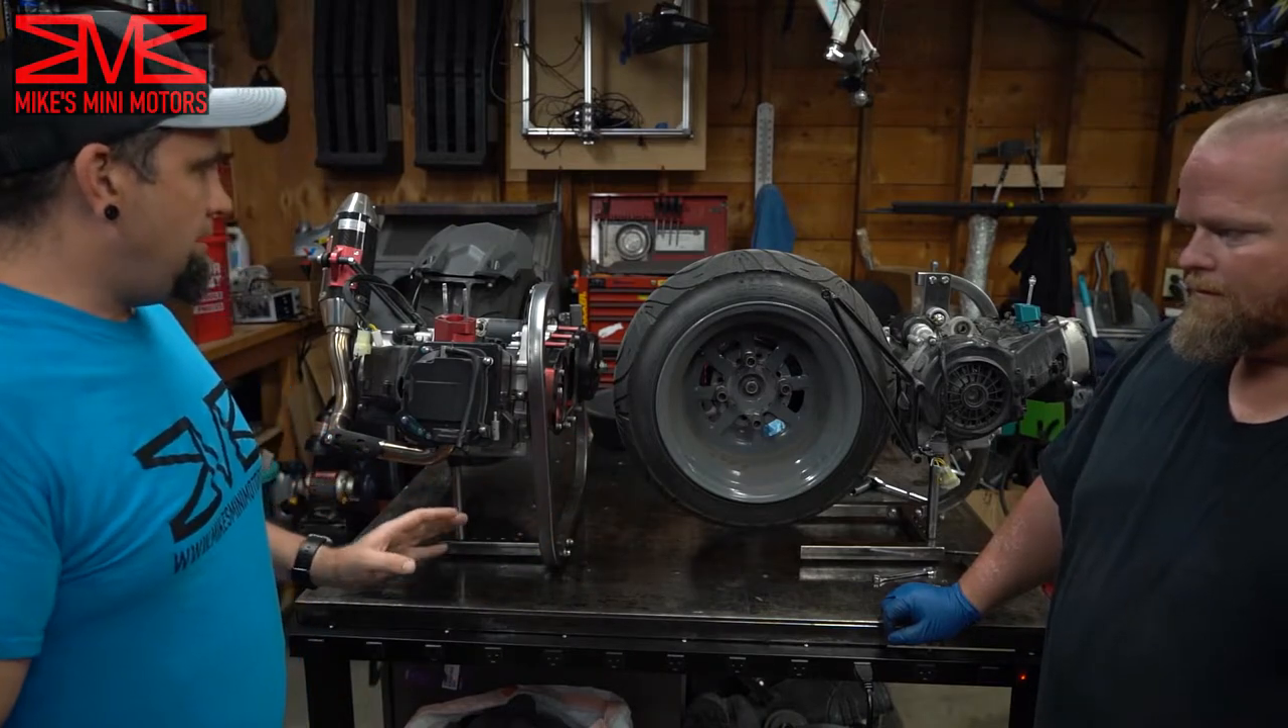So we got both of our engines off and put on the engine stands that we just built.